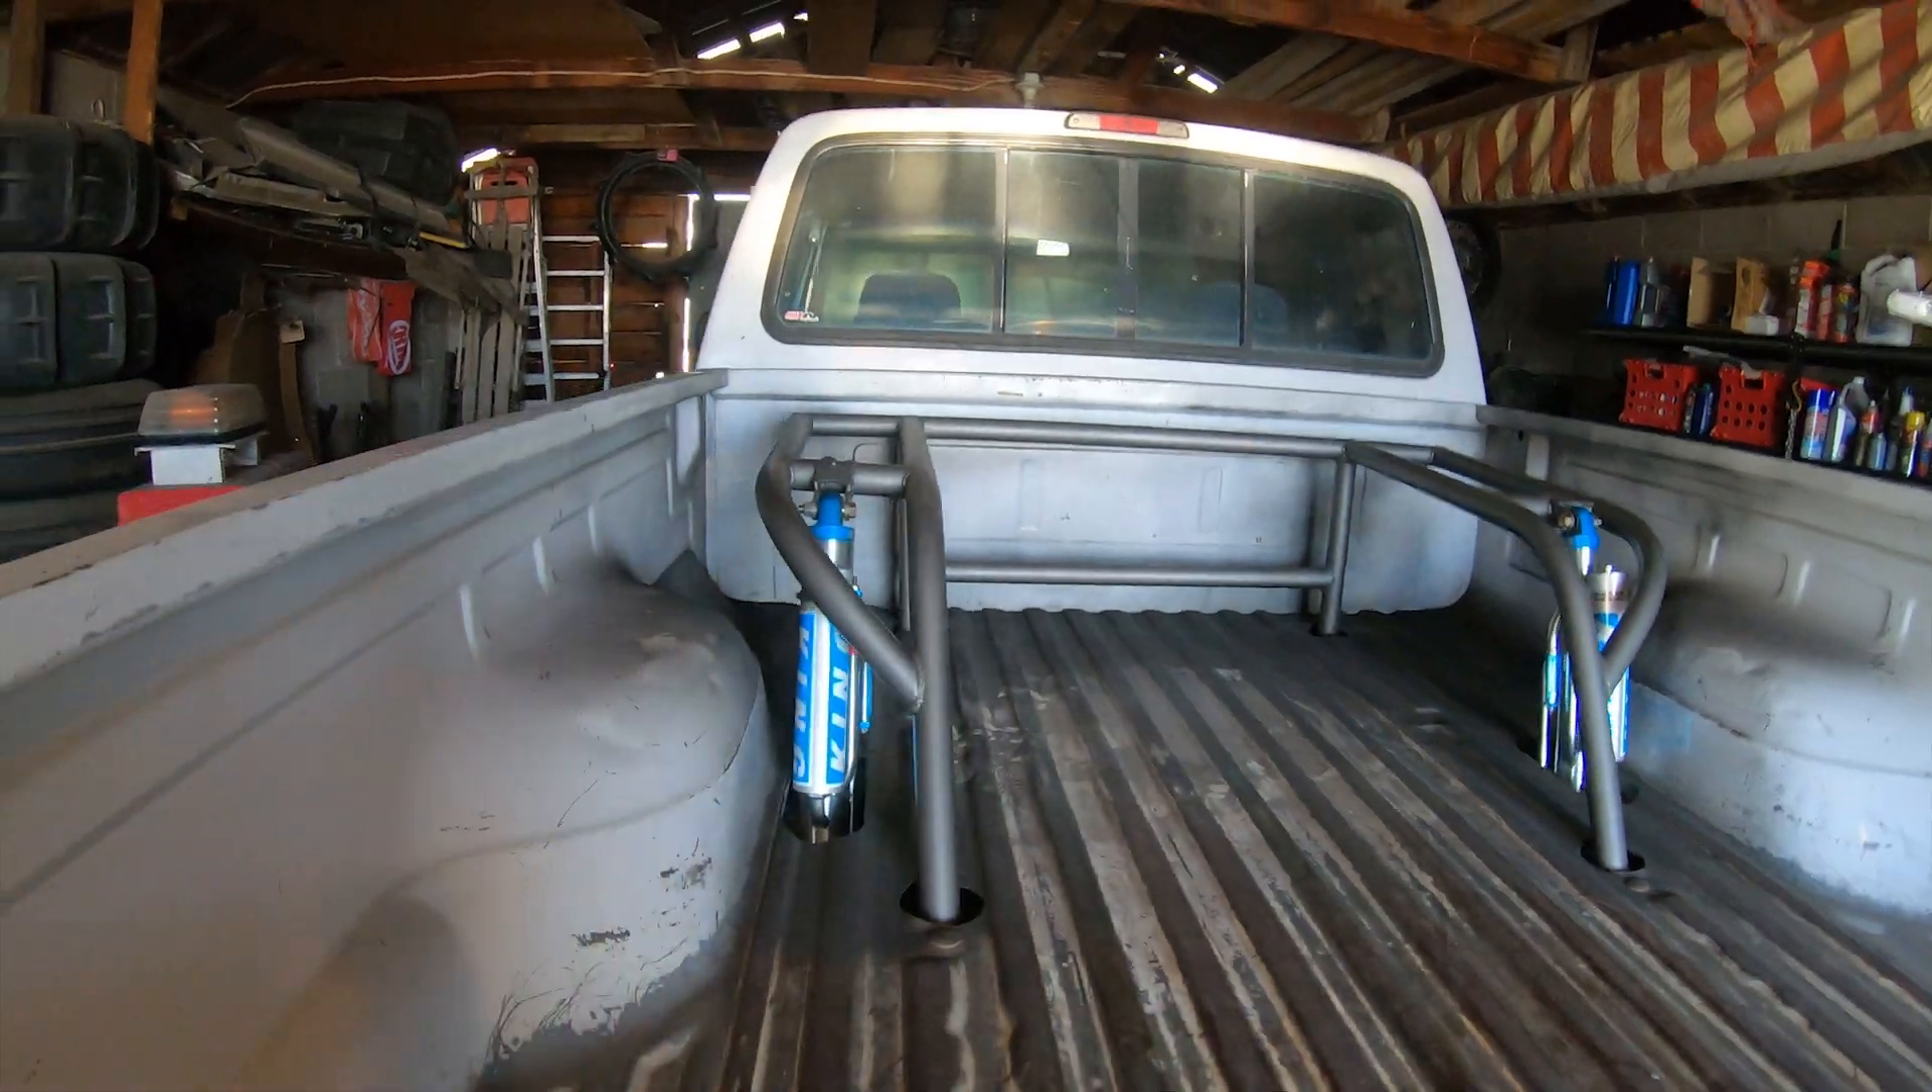Pretty pumped on the bed cage me and Brandon built. Turned out all right.